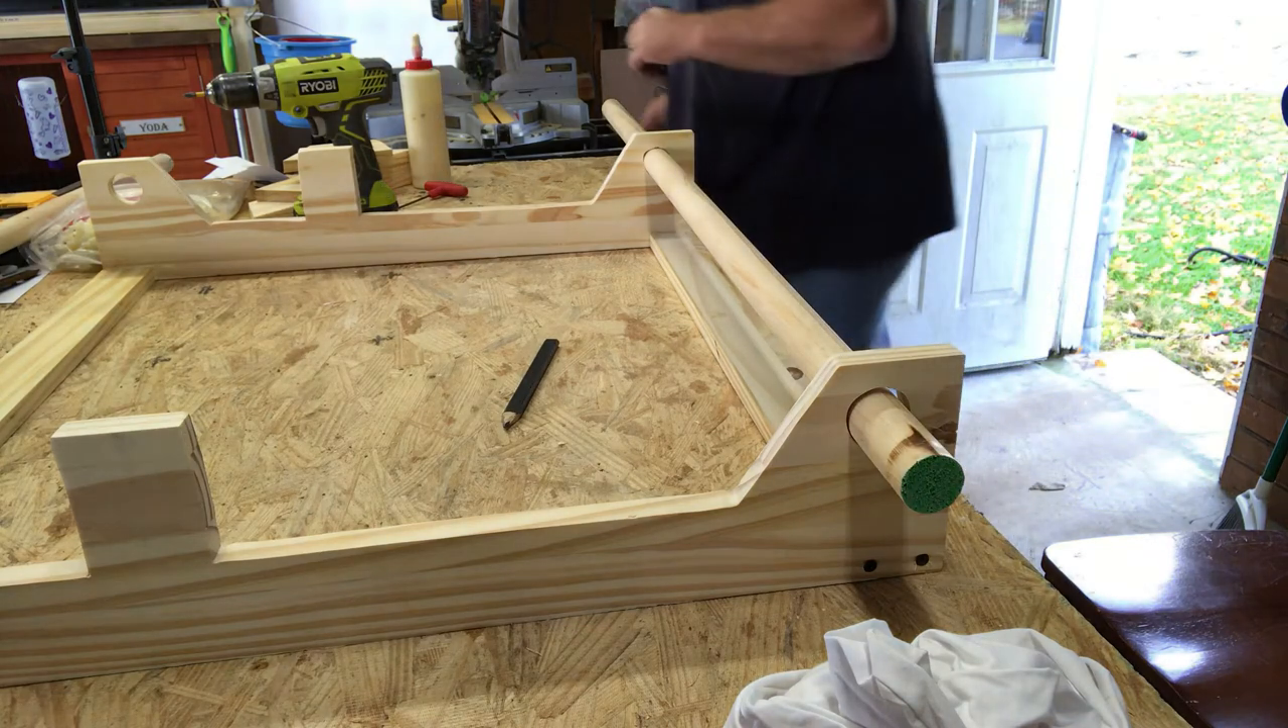The sides are attached. Now we're starting to look like something.